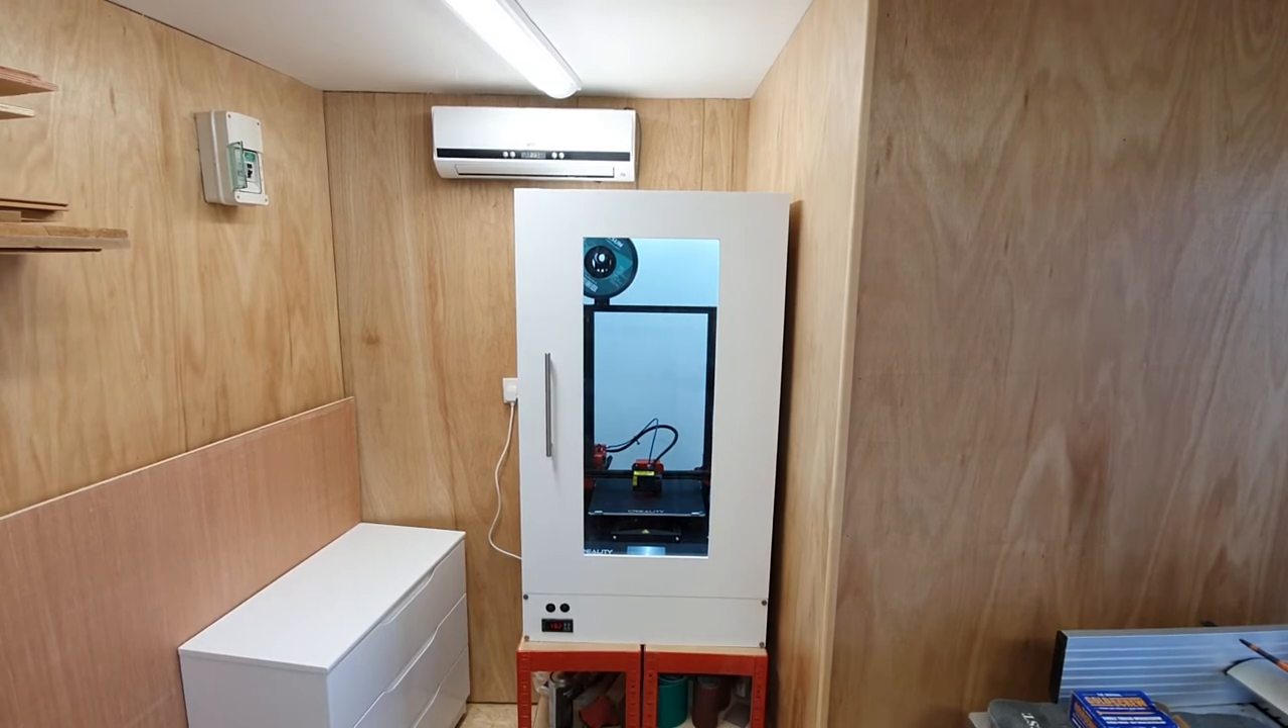I did a quick test just to check my 3d printer actually fit in the box because i hadn't done that yet but it fit perfectly.